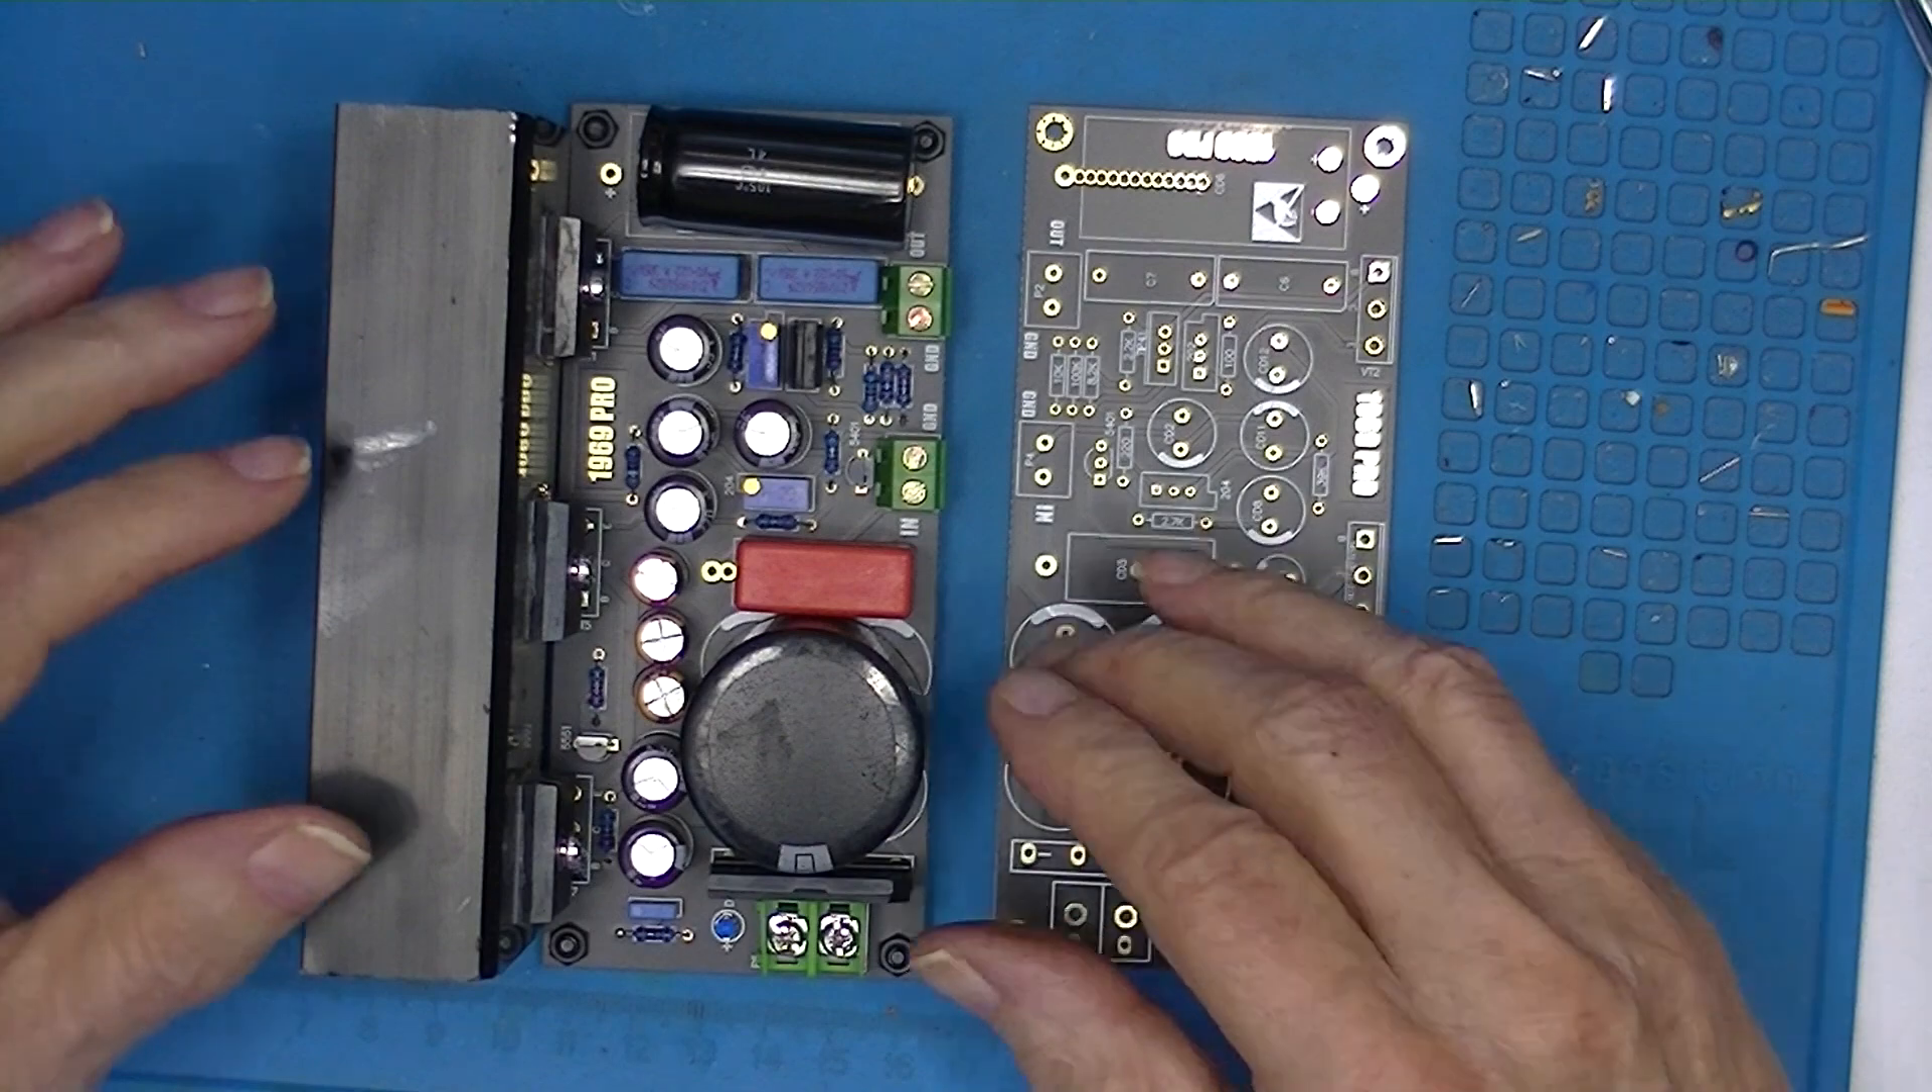I've fully populated this board now including the heatsink and the three terminal devices.